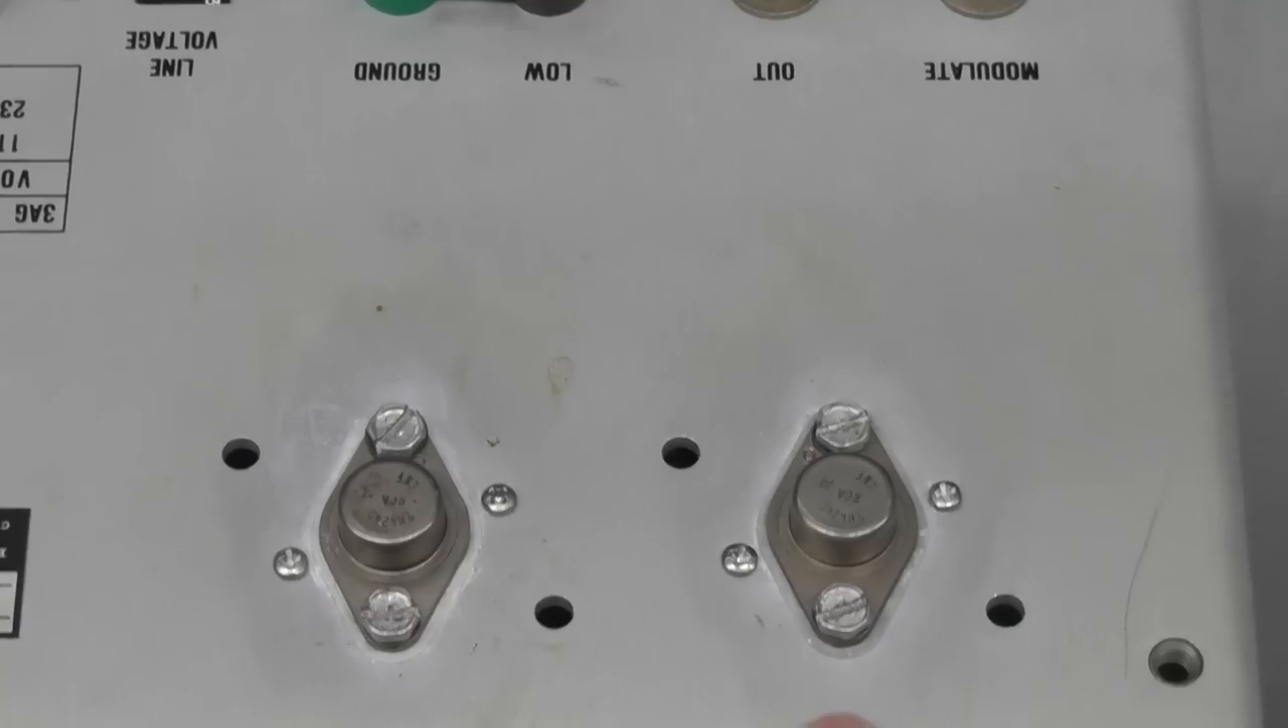I've got the TO66 packages bolted back up.